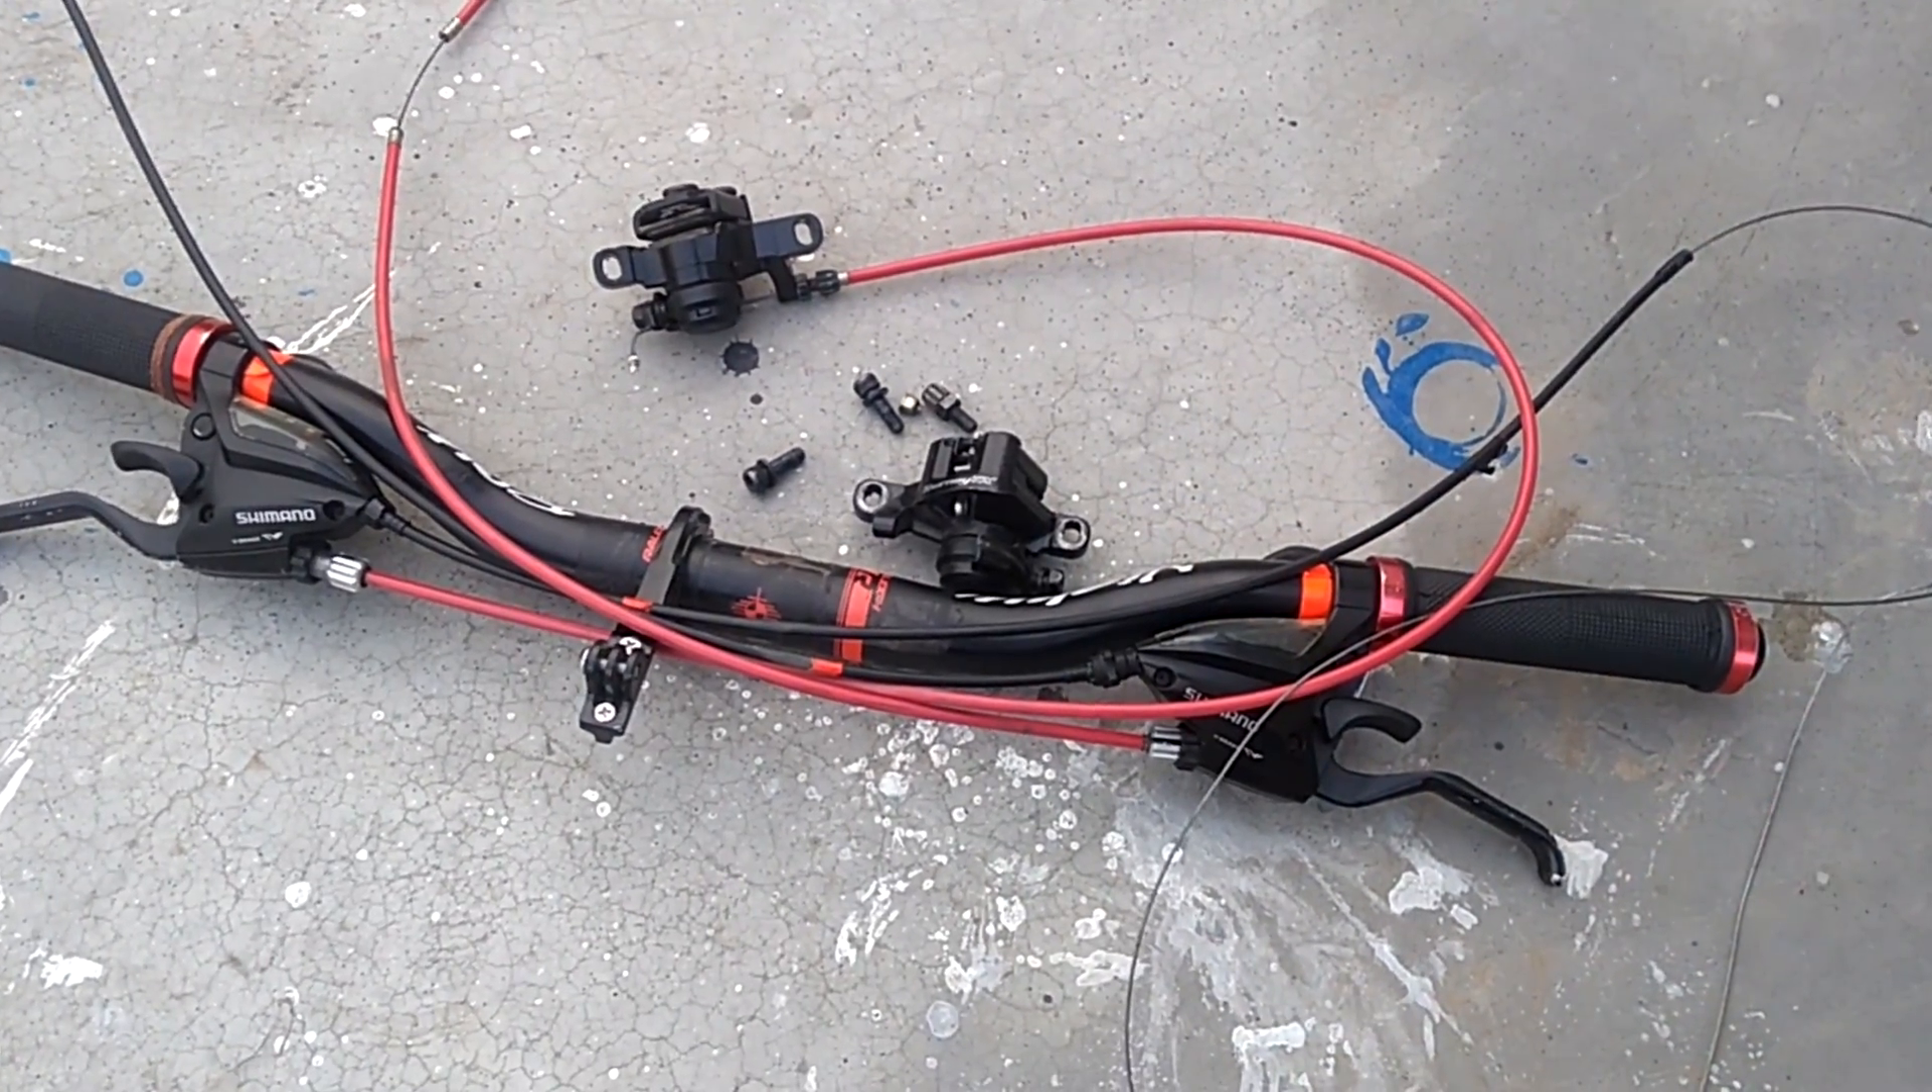So guys as you can see i have removed the entire set the whole handlebar brake and shifter combo set and the grips all are removed from the bike.